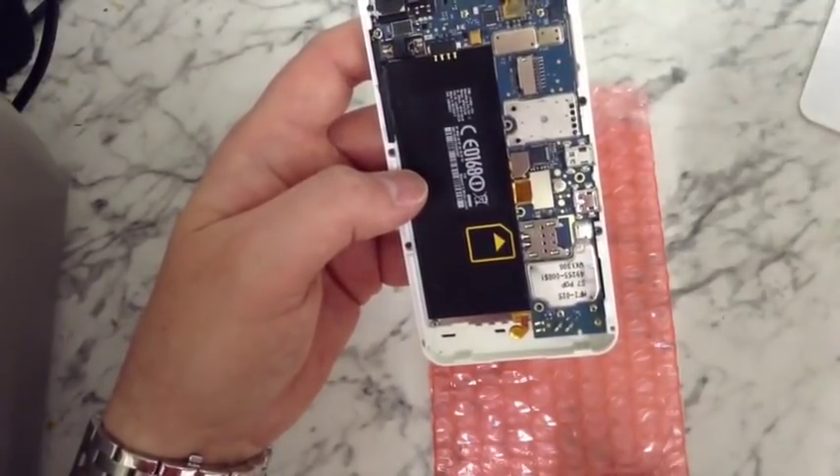As you can see we're now down to the actual circuit board itself.